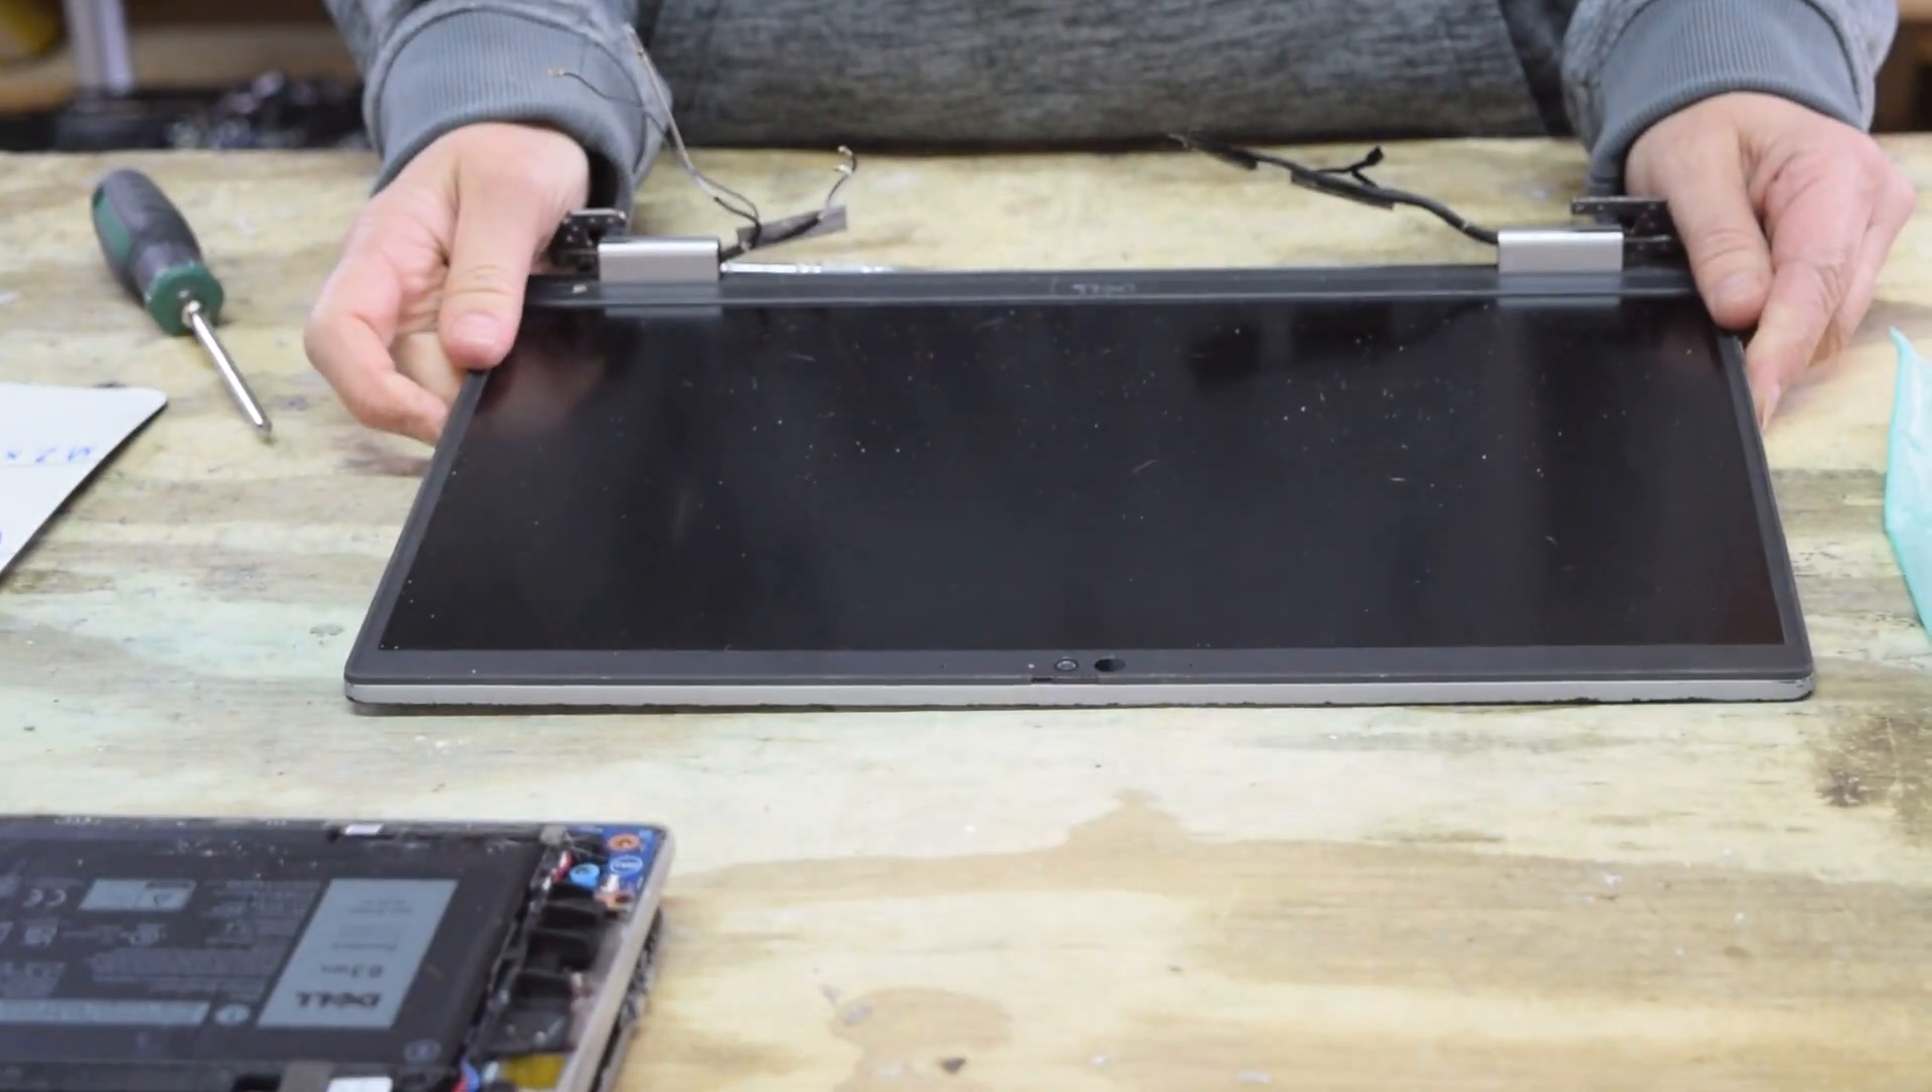So now you've got the screen assembly off.